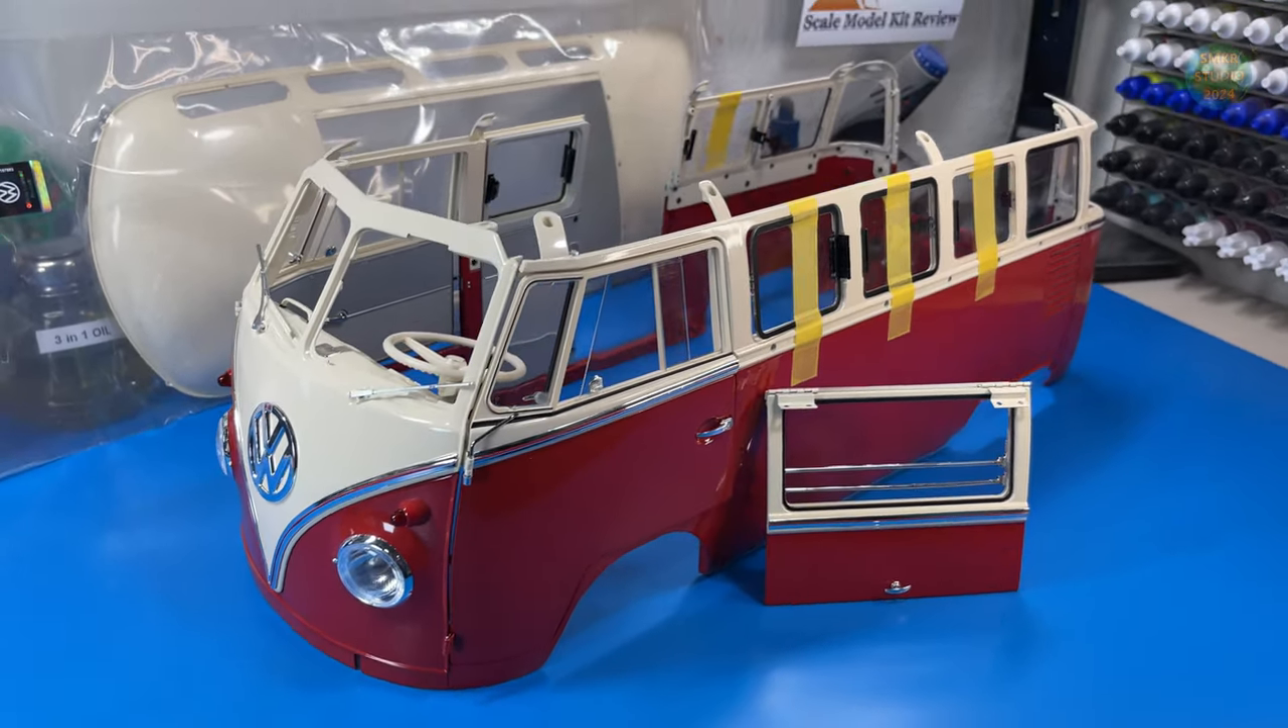Got all the windows put in on the sides.